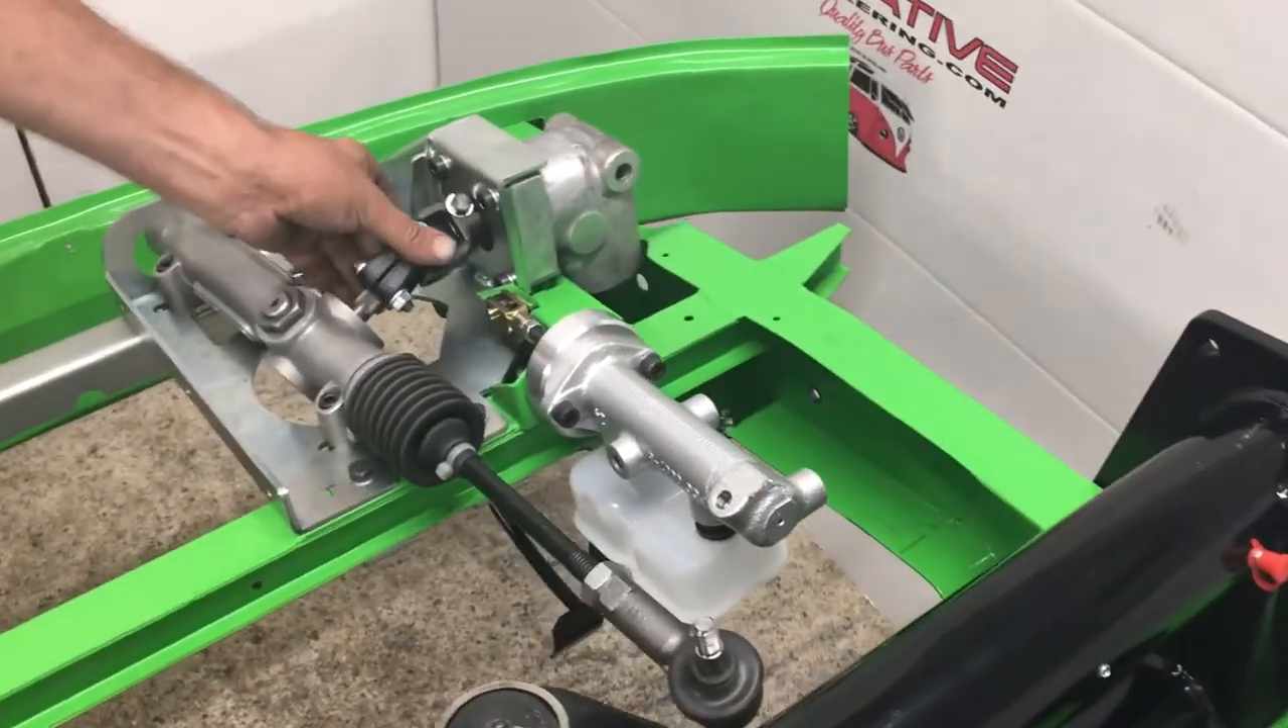There we go job done so now we've got a complete rack system bolted down.